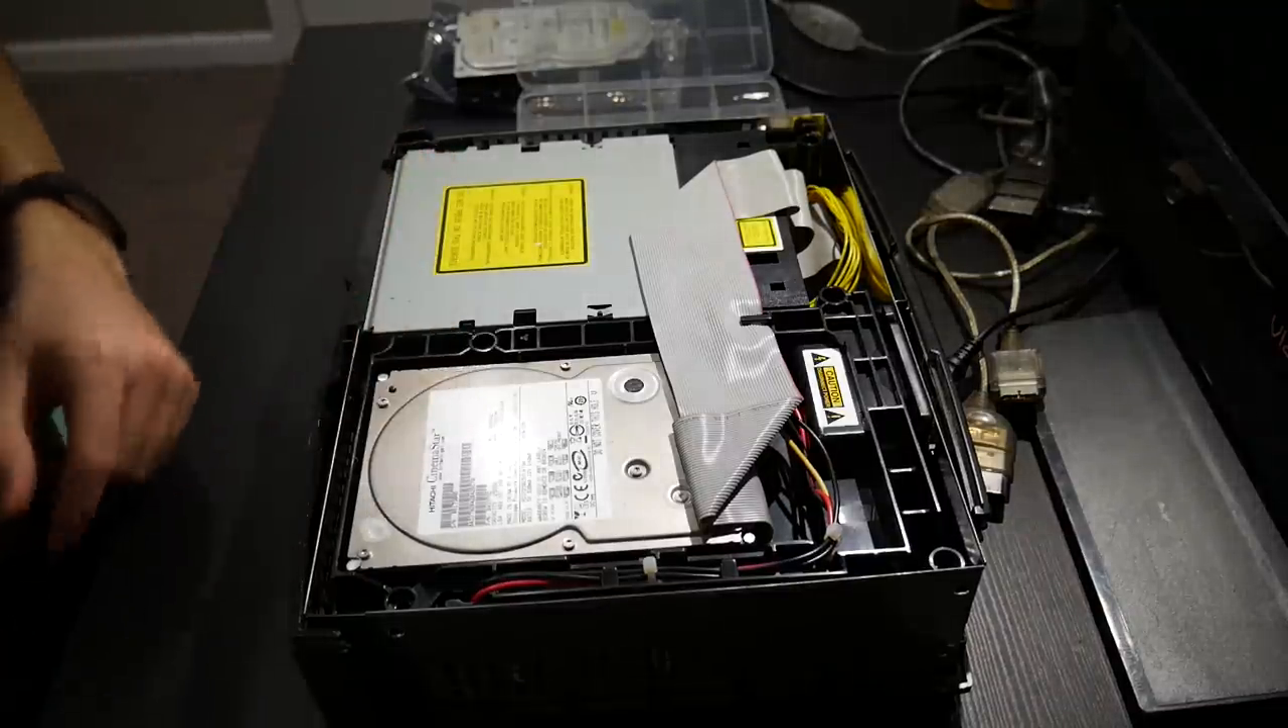All right and there we go we have access to the insides of the system now.